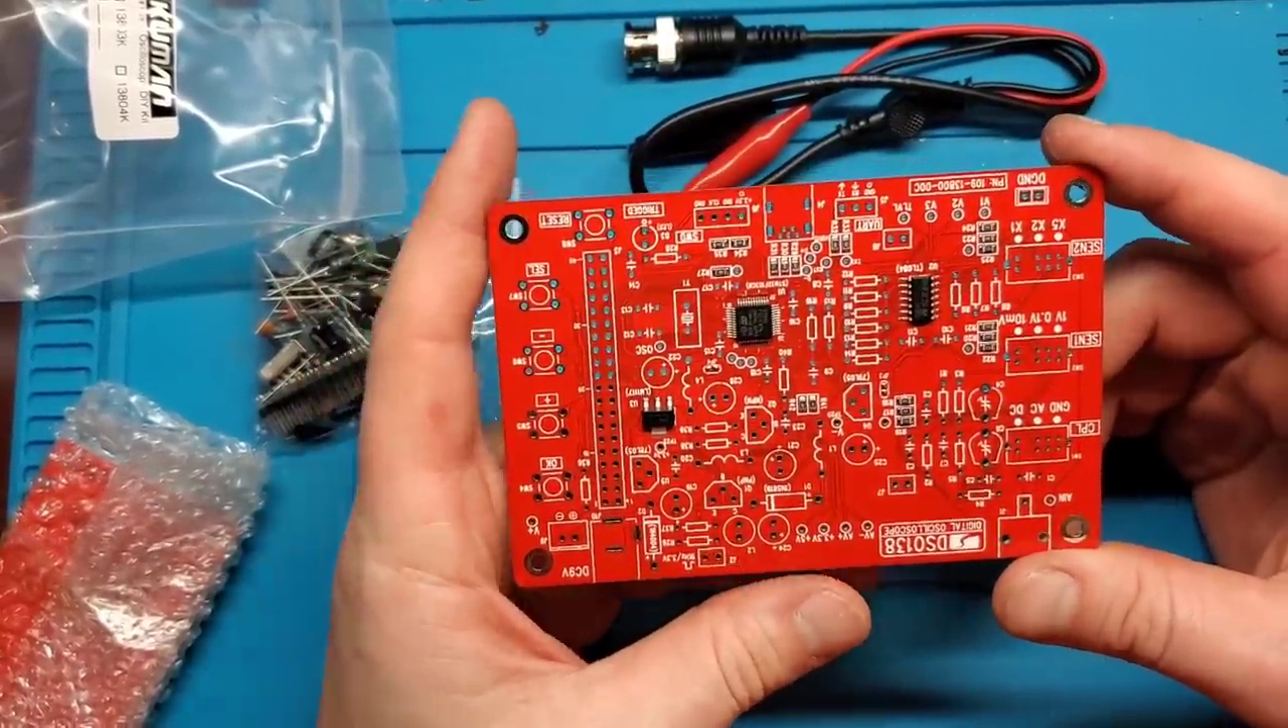So let's take a look at this board here so as you can see it's pretty much empty.